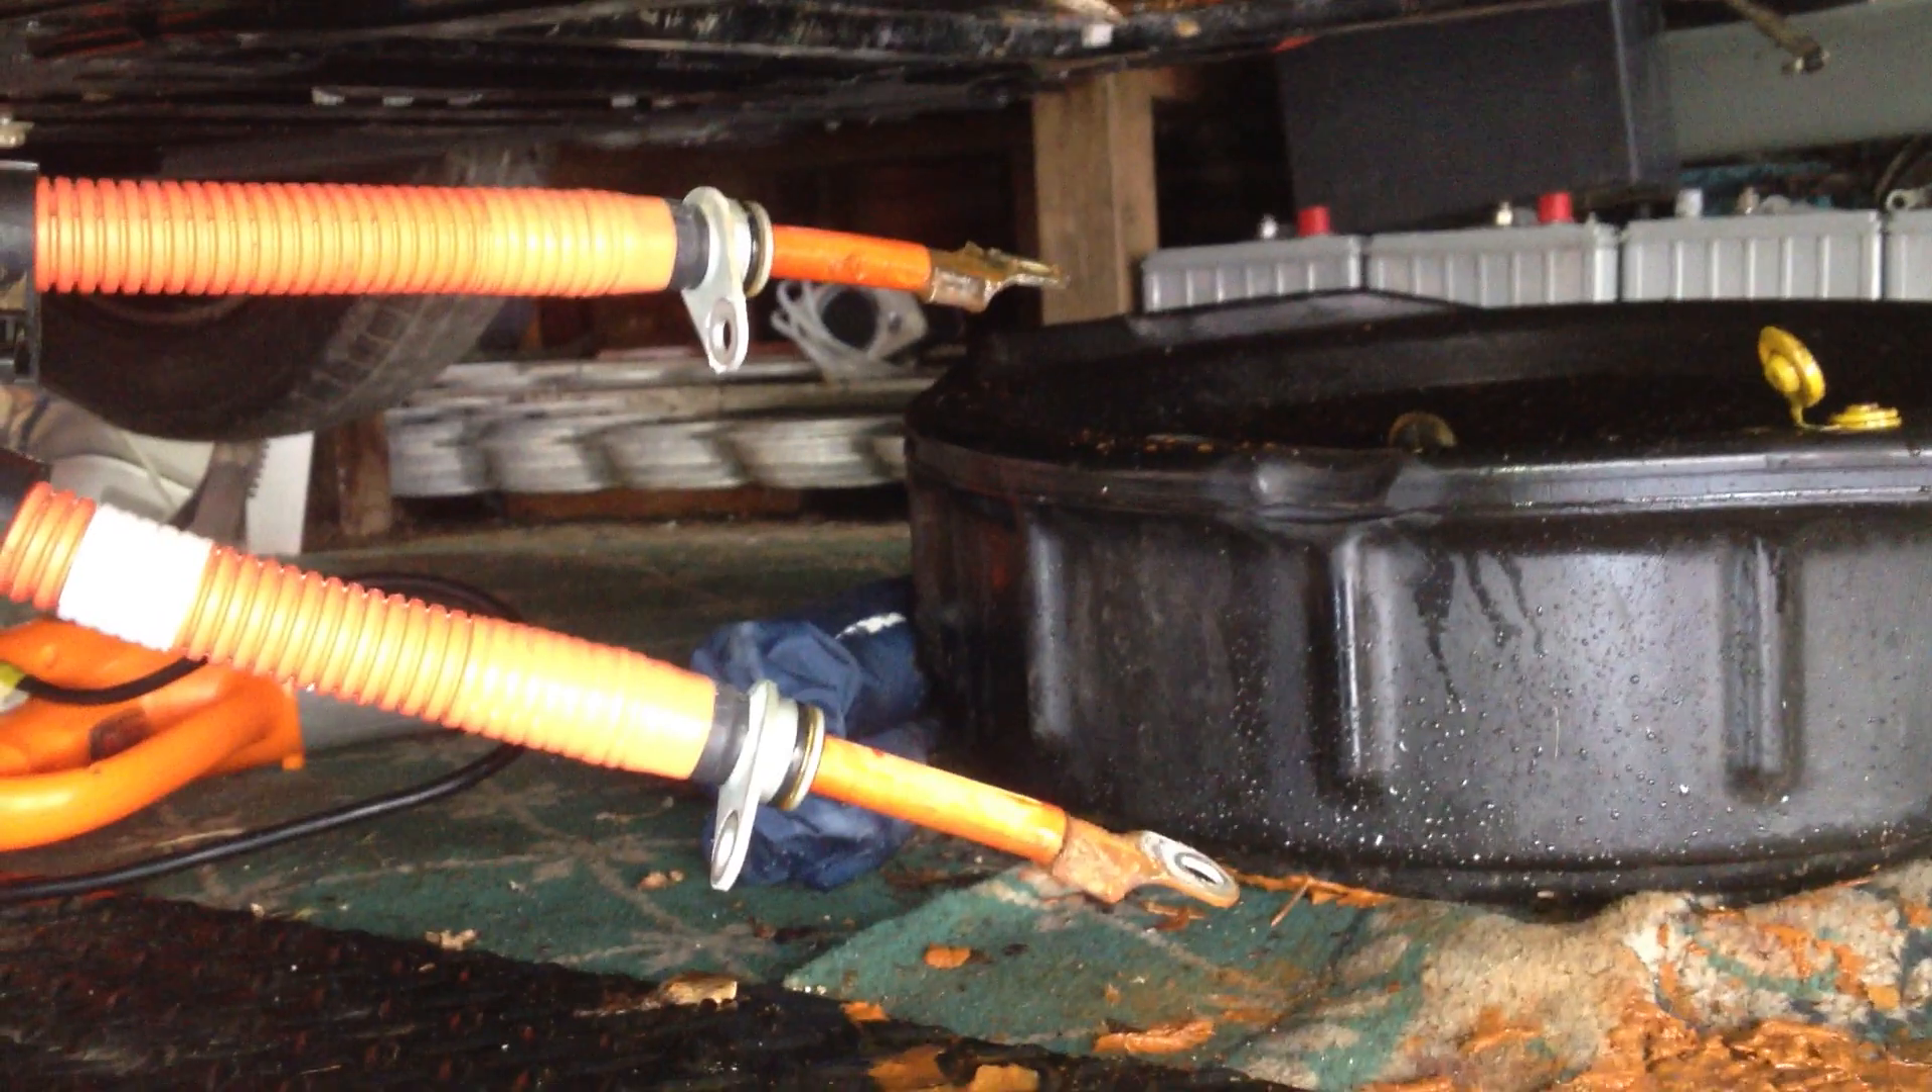We've removed the two battery cables from this side of the car.